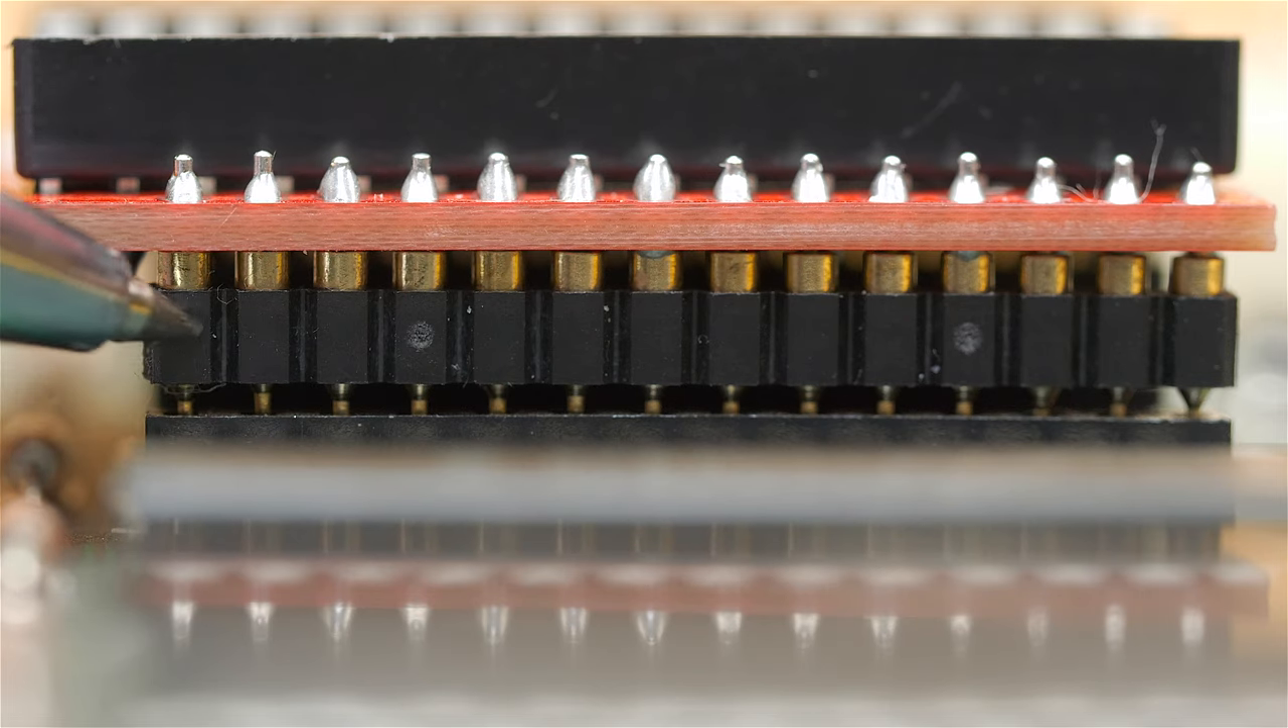That's a gap. It's at least one millimeter. Maybe one and a half millimeters between the bottom of this plastic piece, which is part of the rominator. And then the top of this black piece, which is the socket on the motherboard. And that's unfortunate because I wanted it to be as low profile as possible. The pins are just too long for this low profile socket.